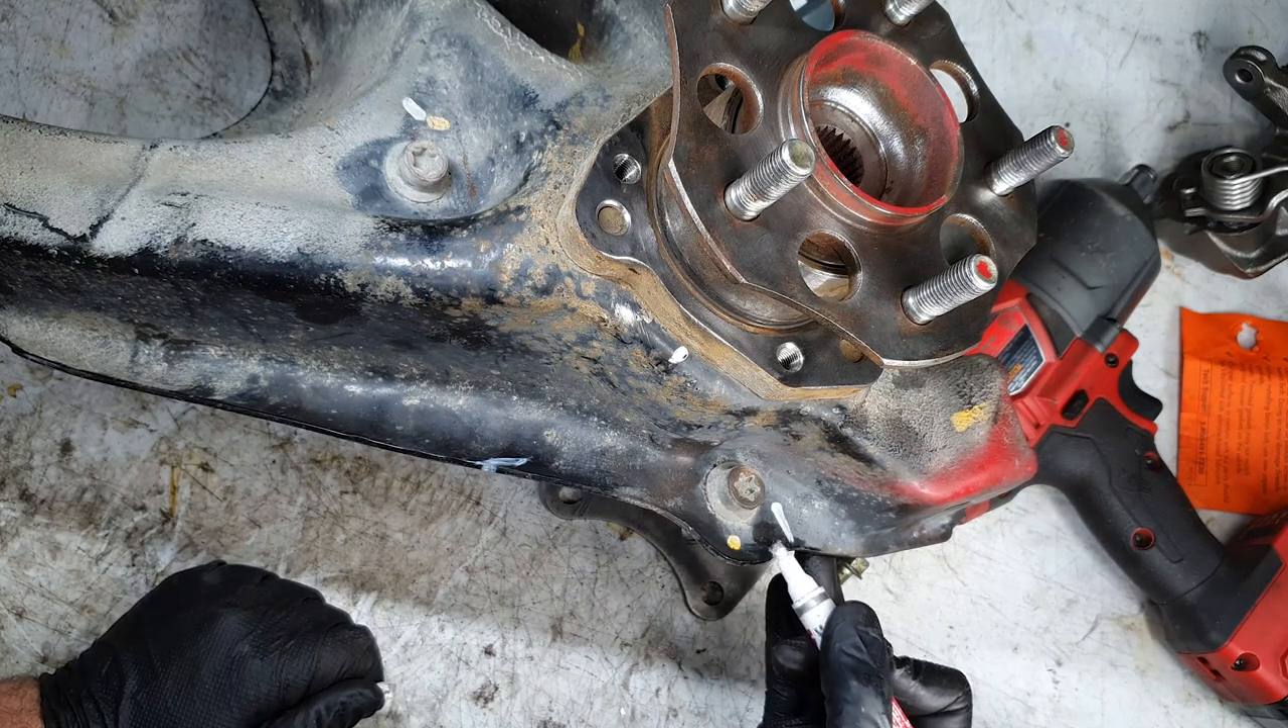I've got the disc and the bracket removed.